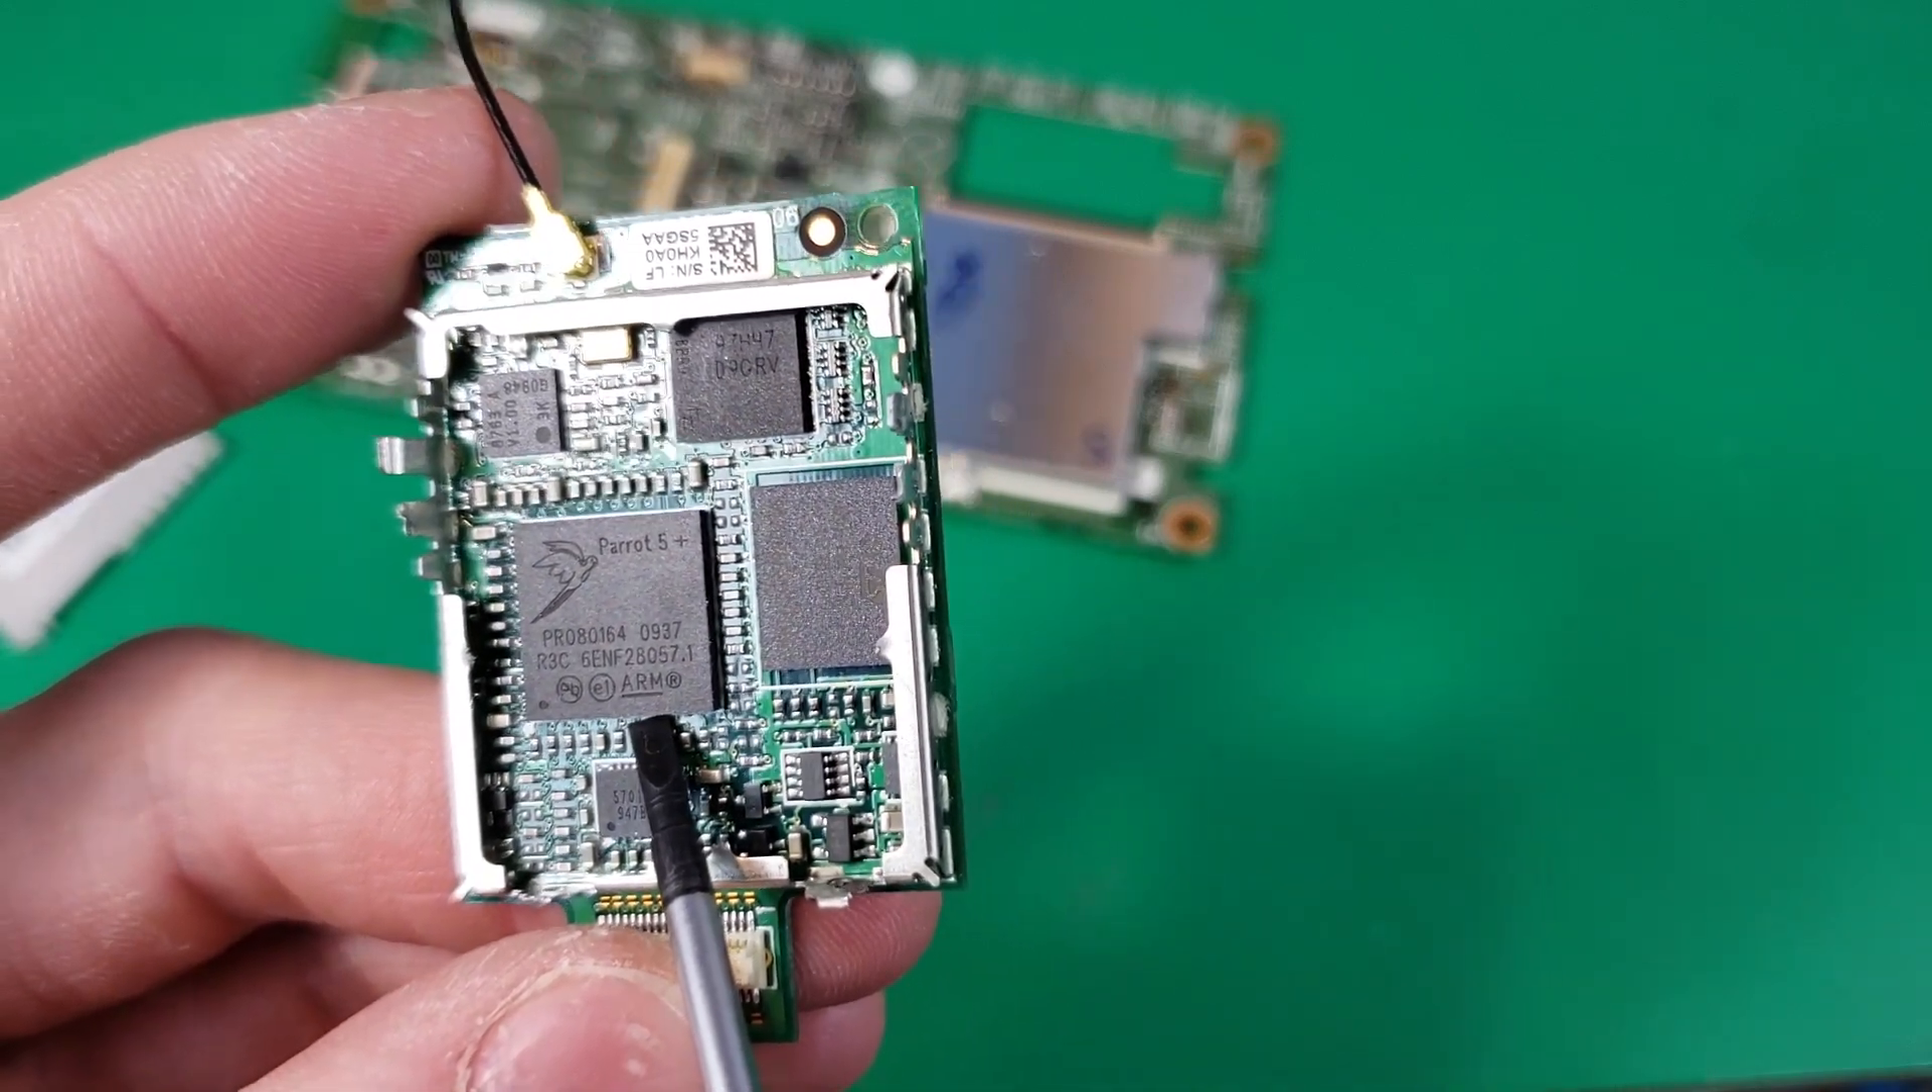Here's the bluetooth module with the cover removed.